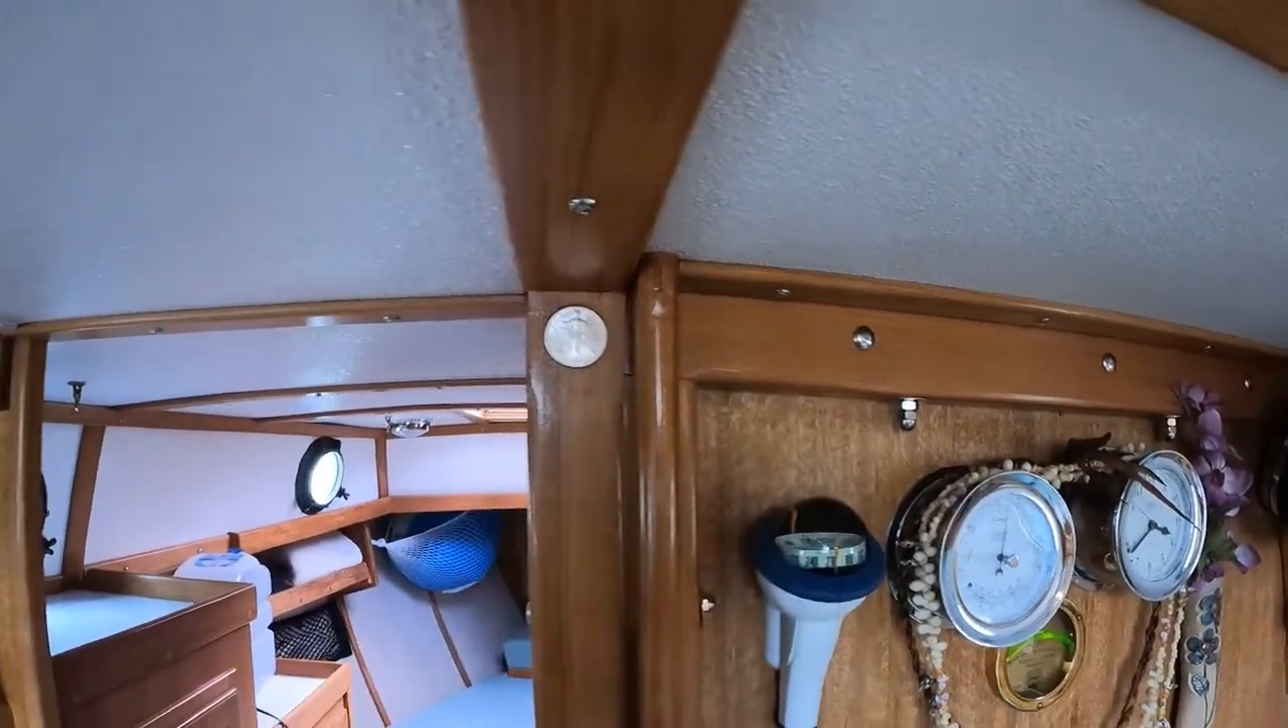Additionally, I added a beam across the top here, which is through bolted through the carbon top and through bolted to the bulkhead.